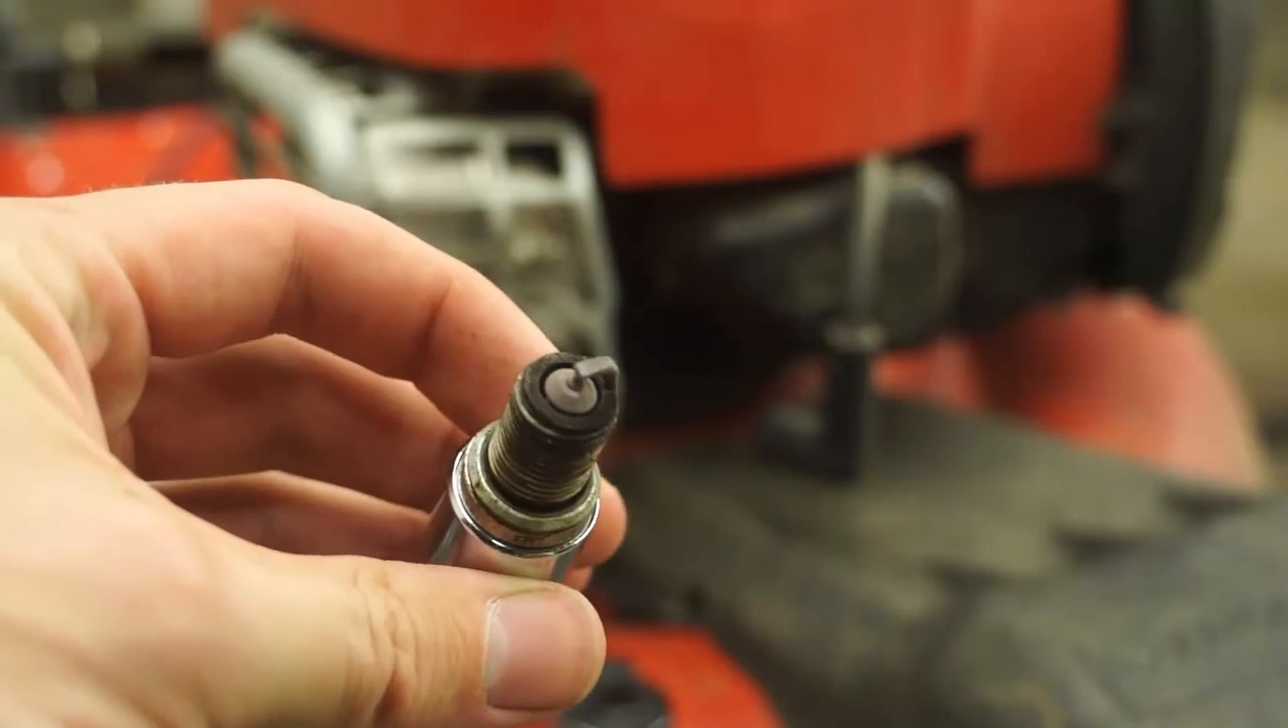And there we go out comes the plug.